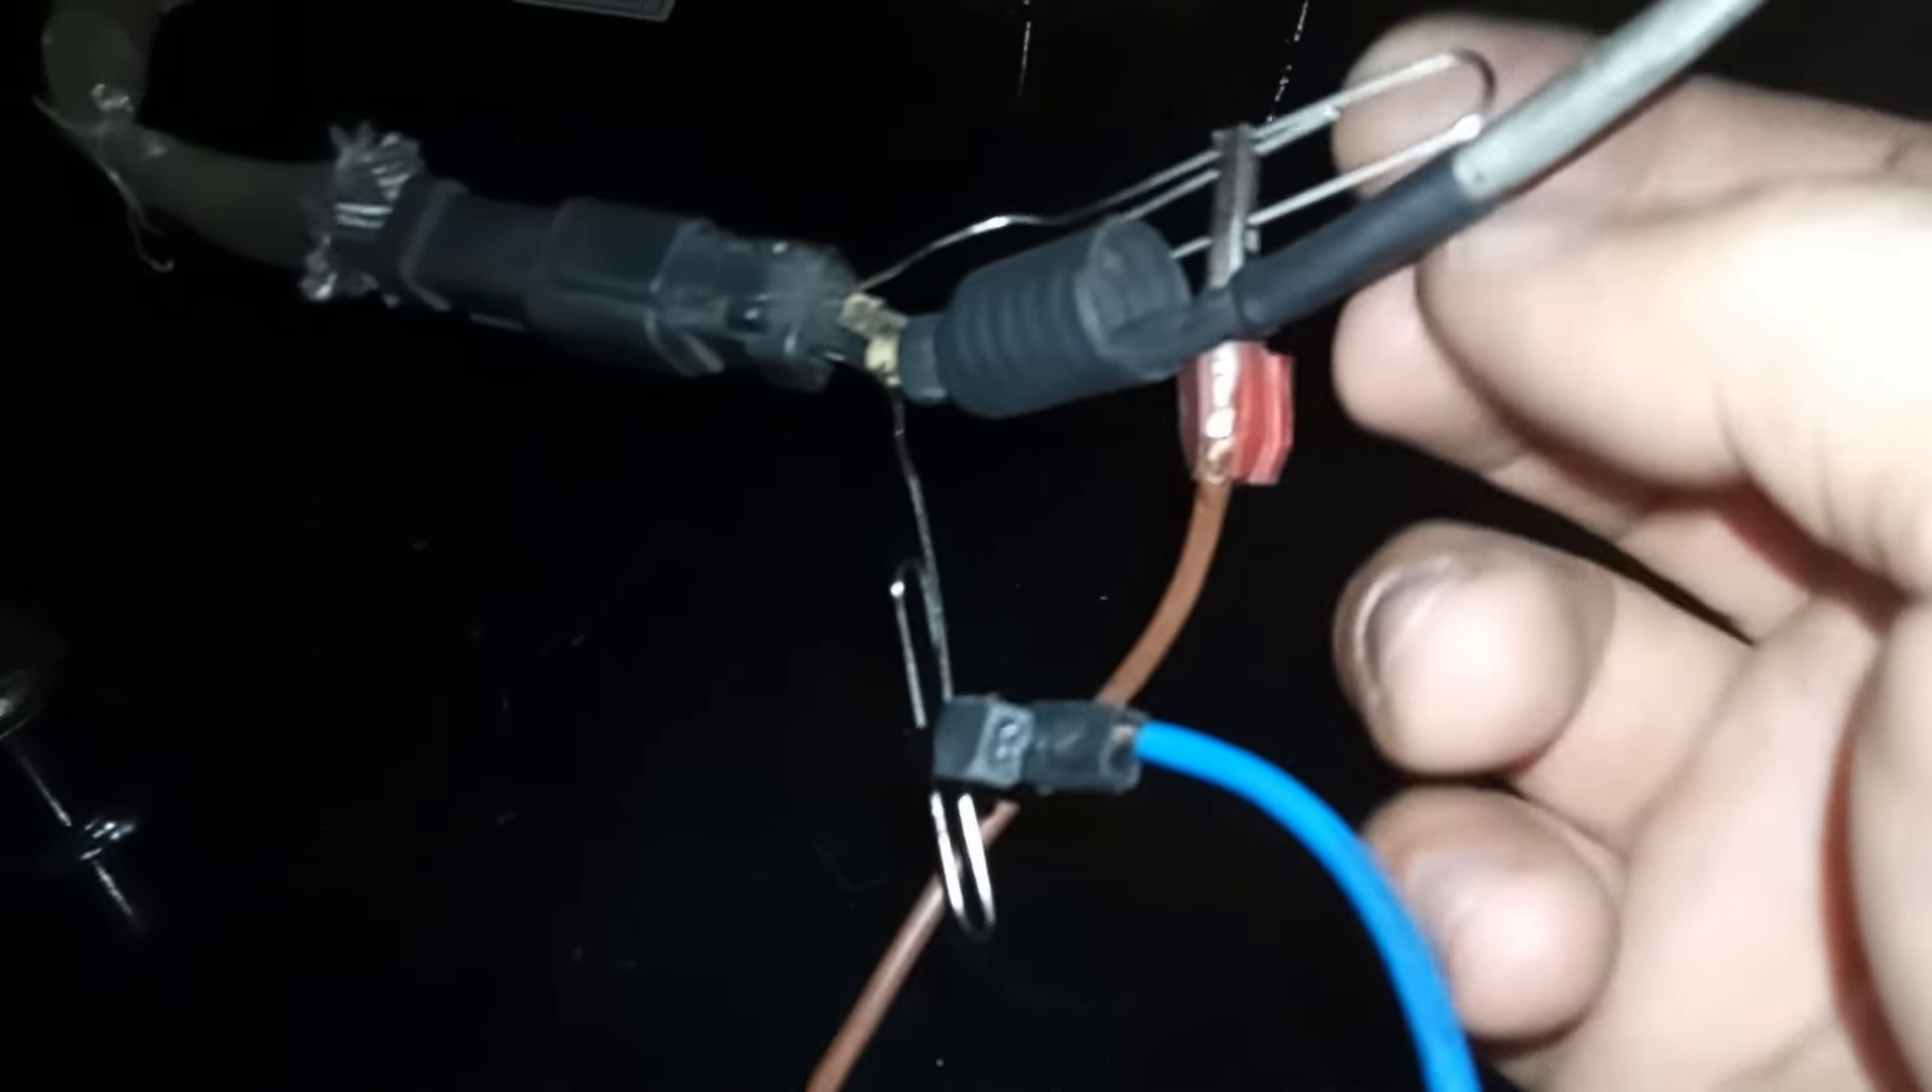As you can see I've already back-probed the sensor's connector with paper clip.